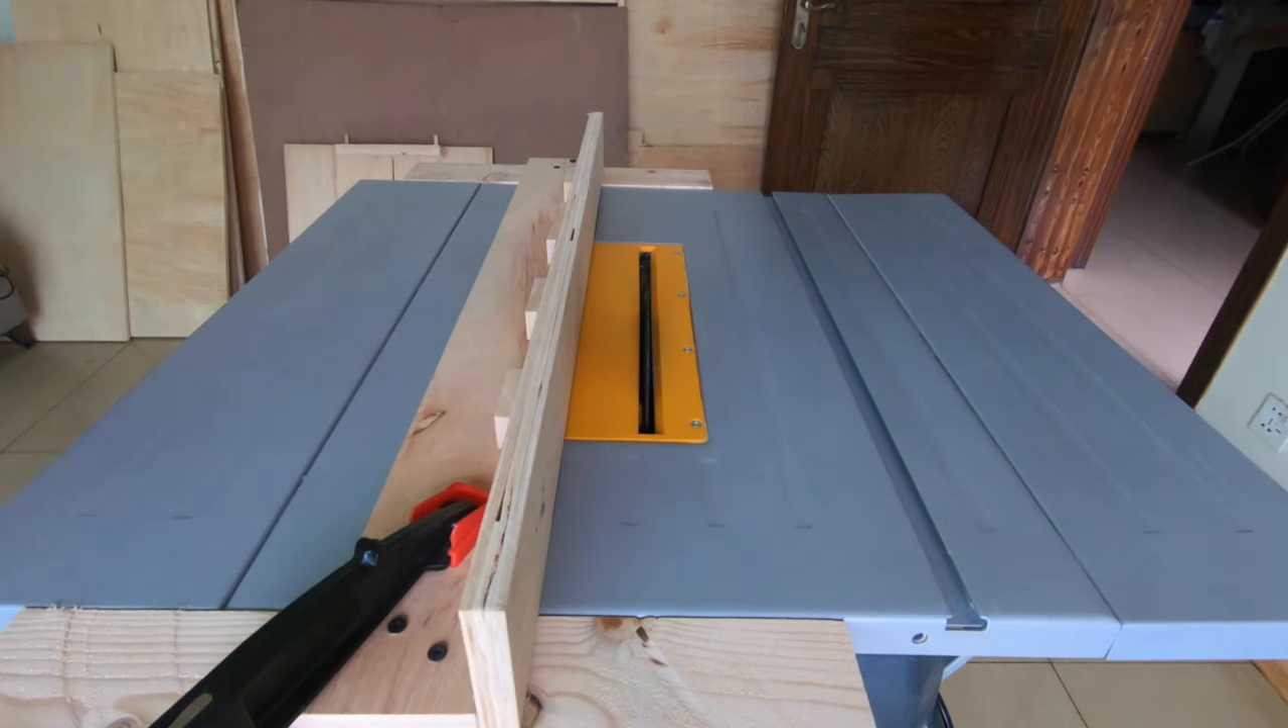So basically my fence is made.